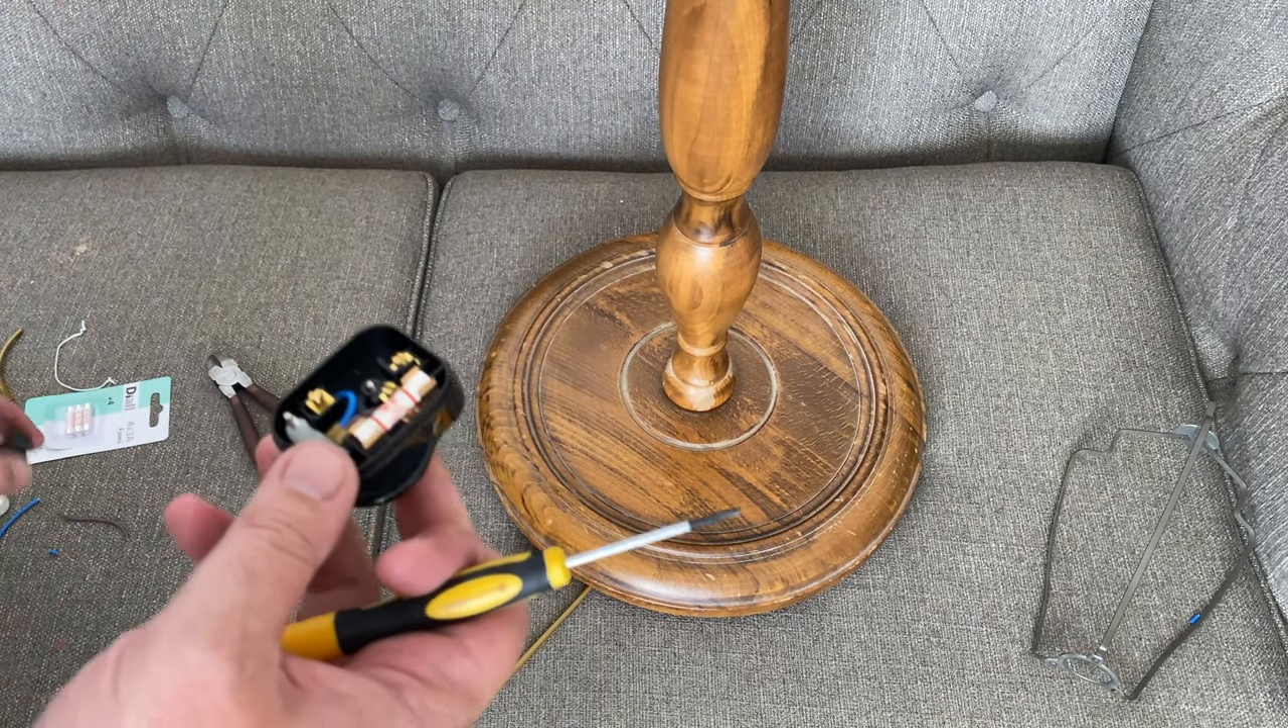And then last thing is just to put the cover back on the plug.